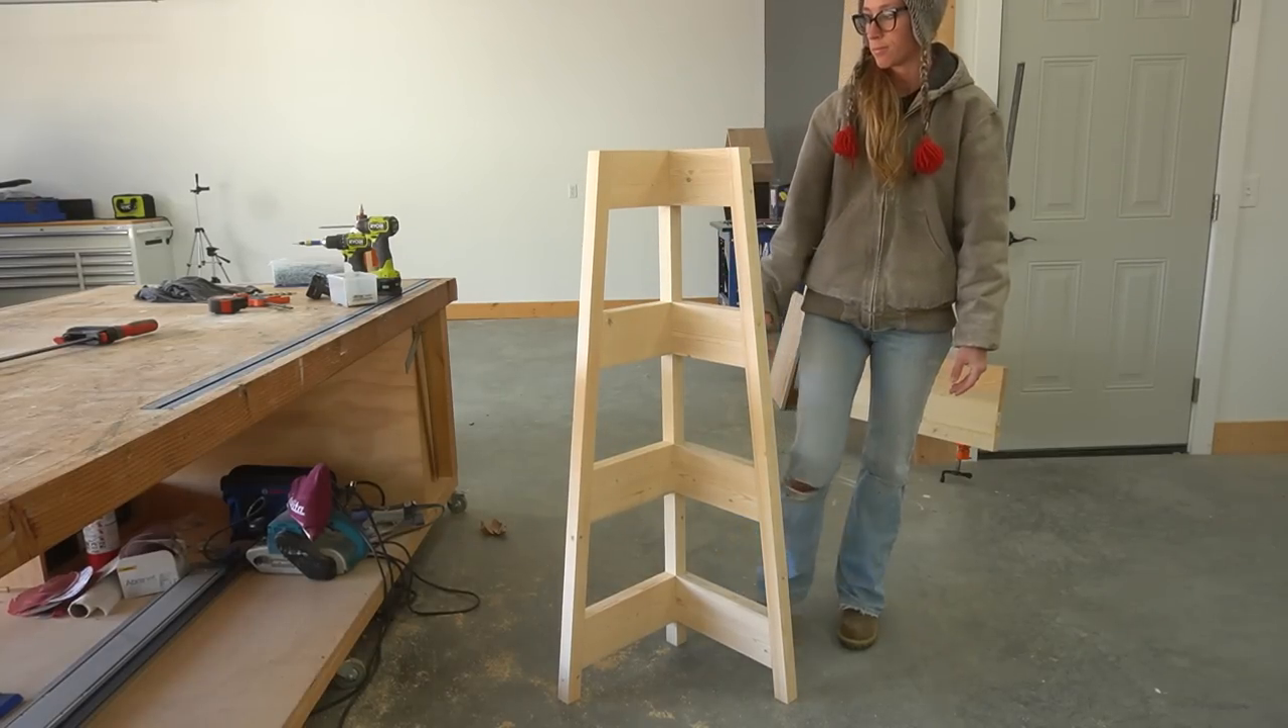Once the frame was assembled, all that was left was adding the shelves.